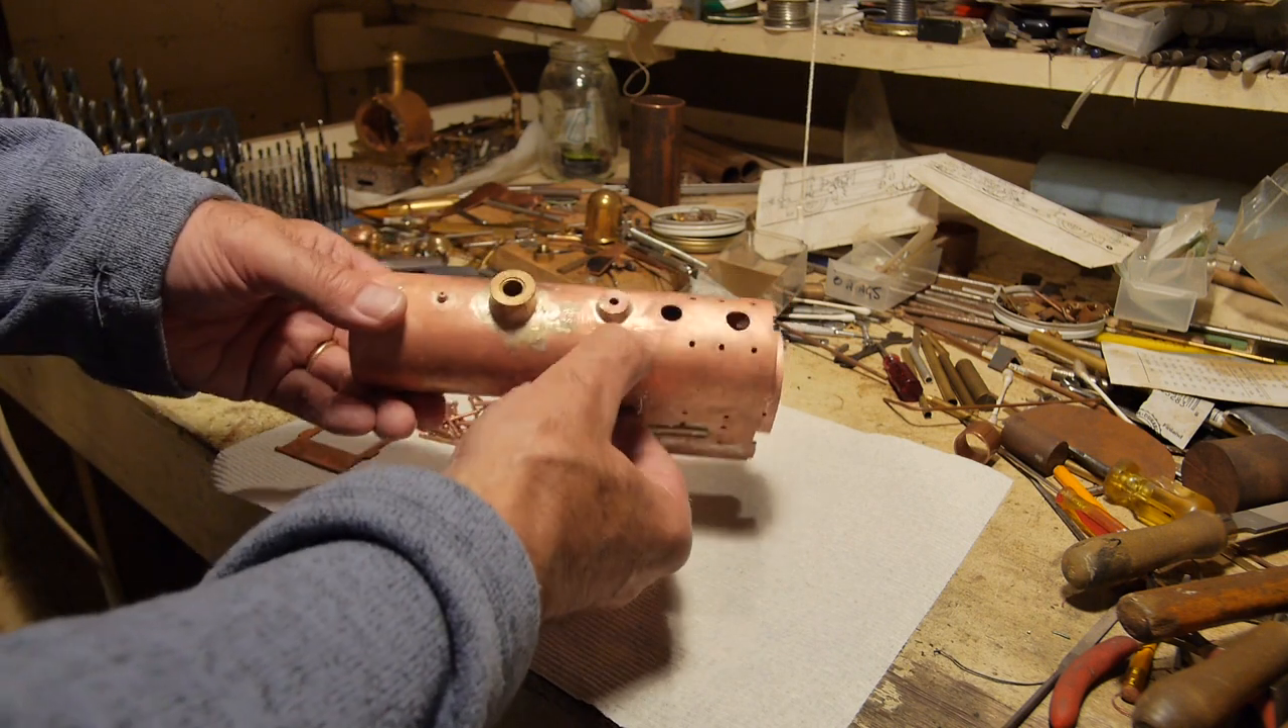I've got this bushing in now that's for the top feed.